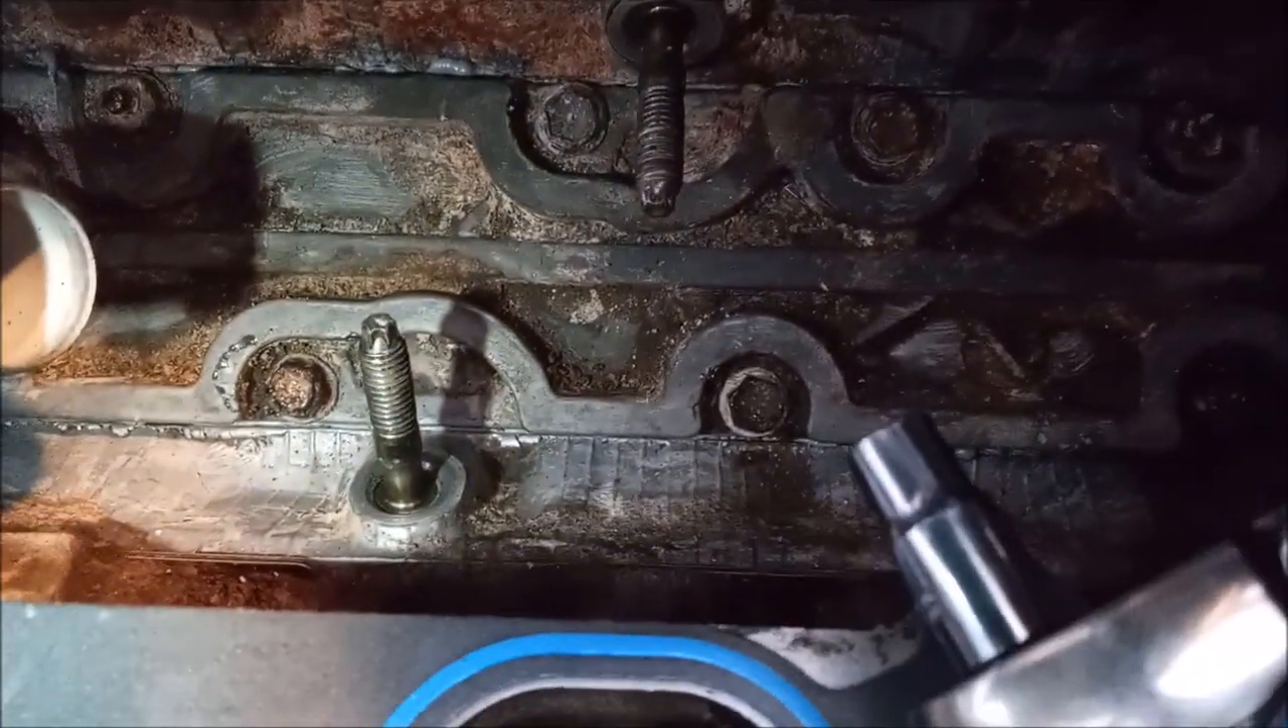I've also screwed in the studs for the flat response donut knock sensors that this engine has.